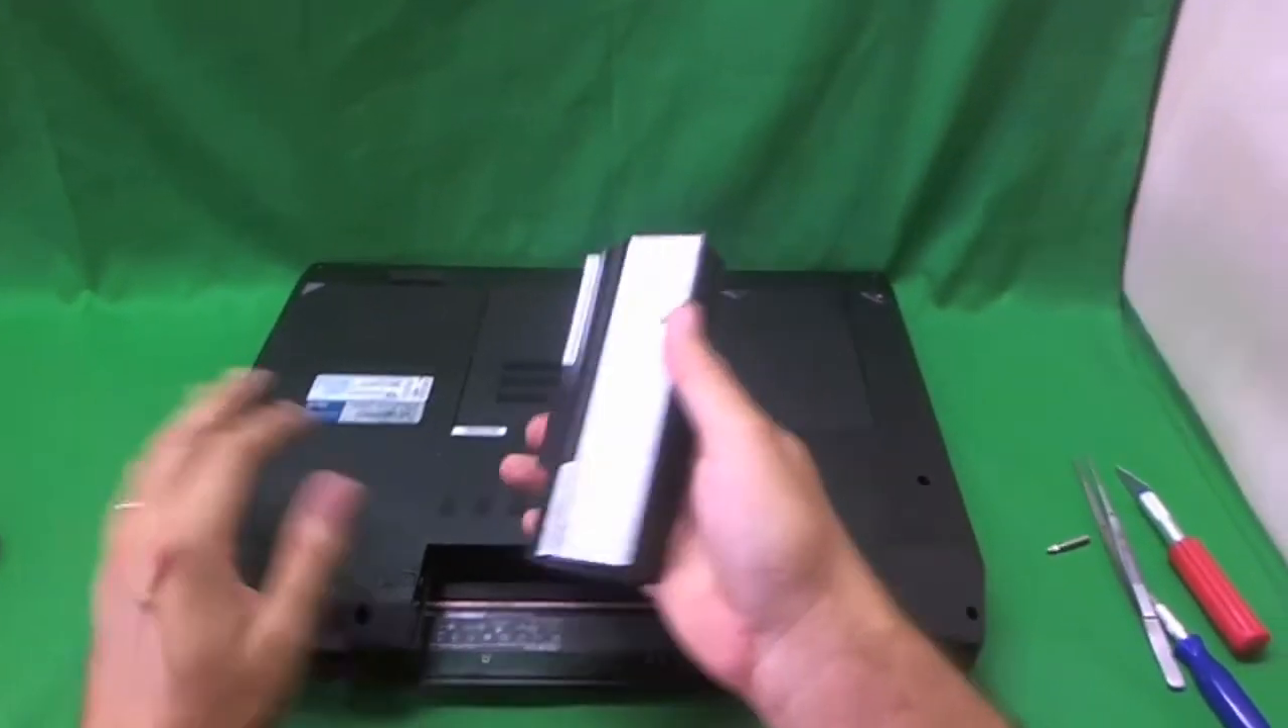So now that the battery is out, we can work on the laptop safely.